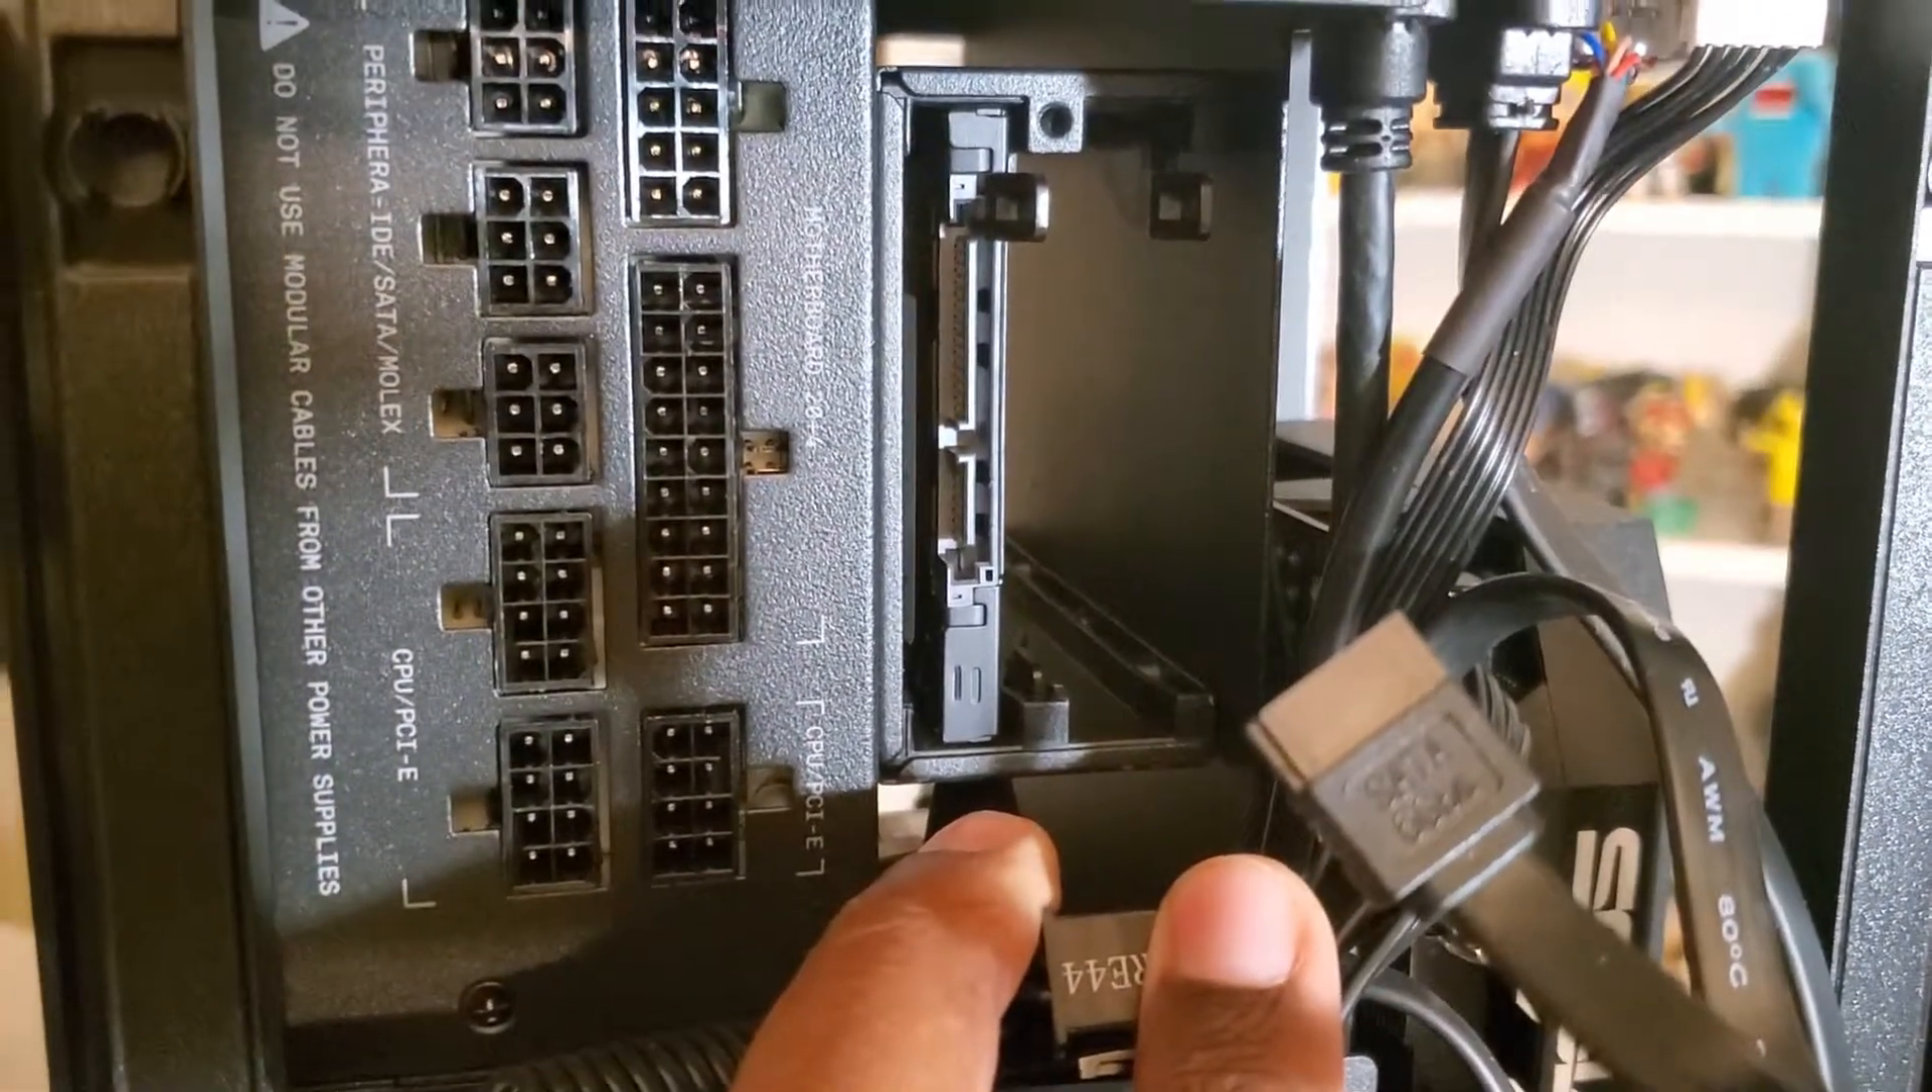Okay so now we got all the cables removed from here.